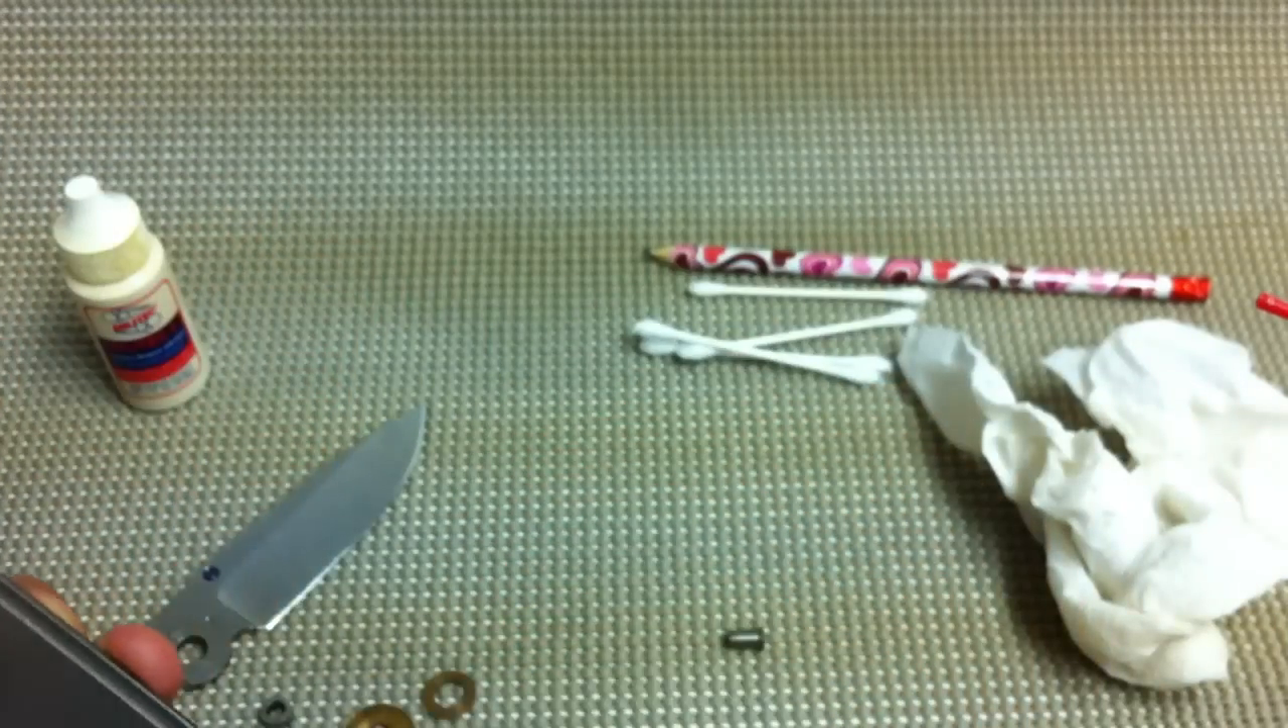Notice I did not put the blade in there yet. No need to put the blade in there yet.